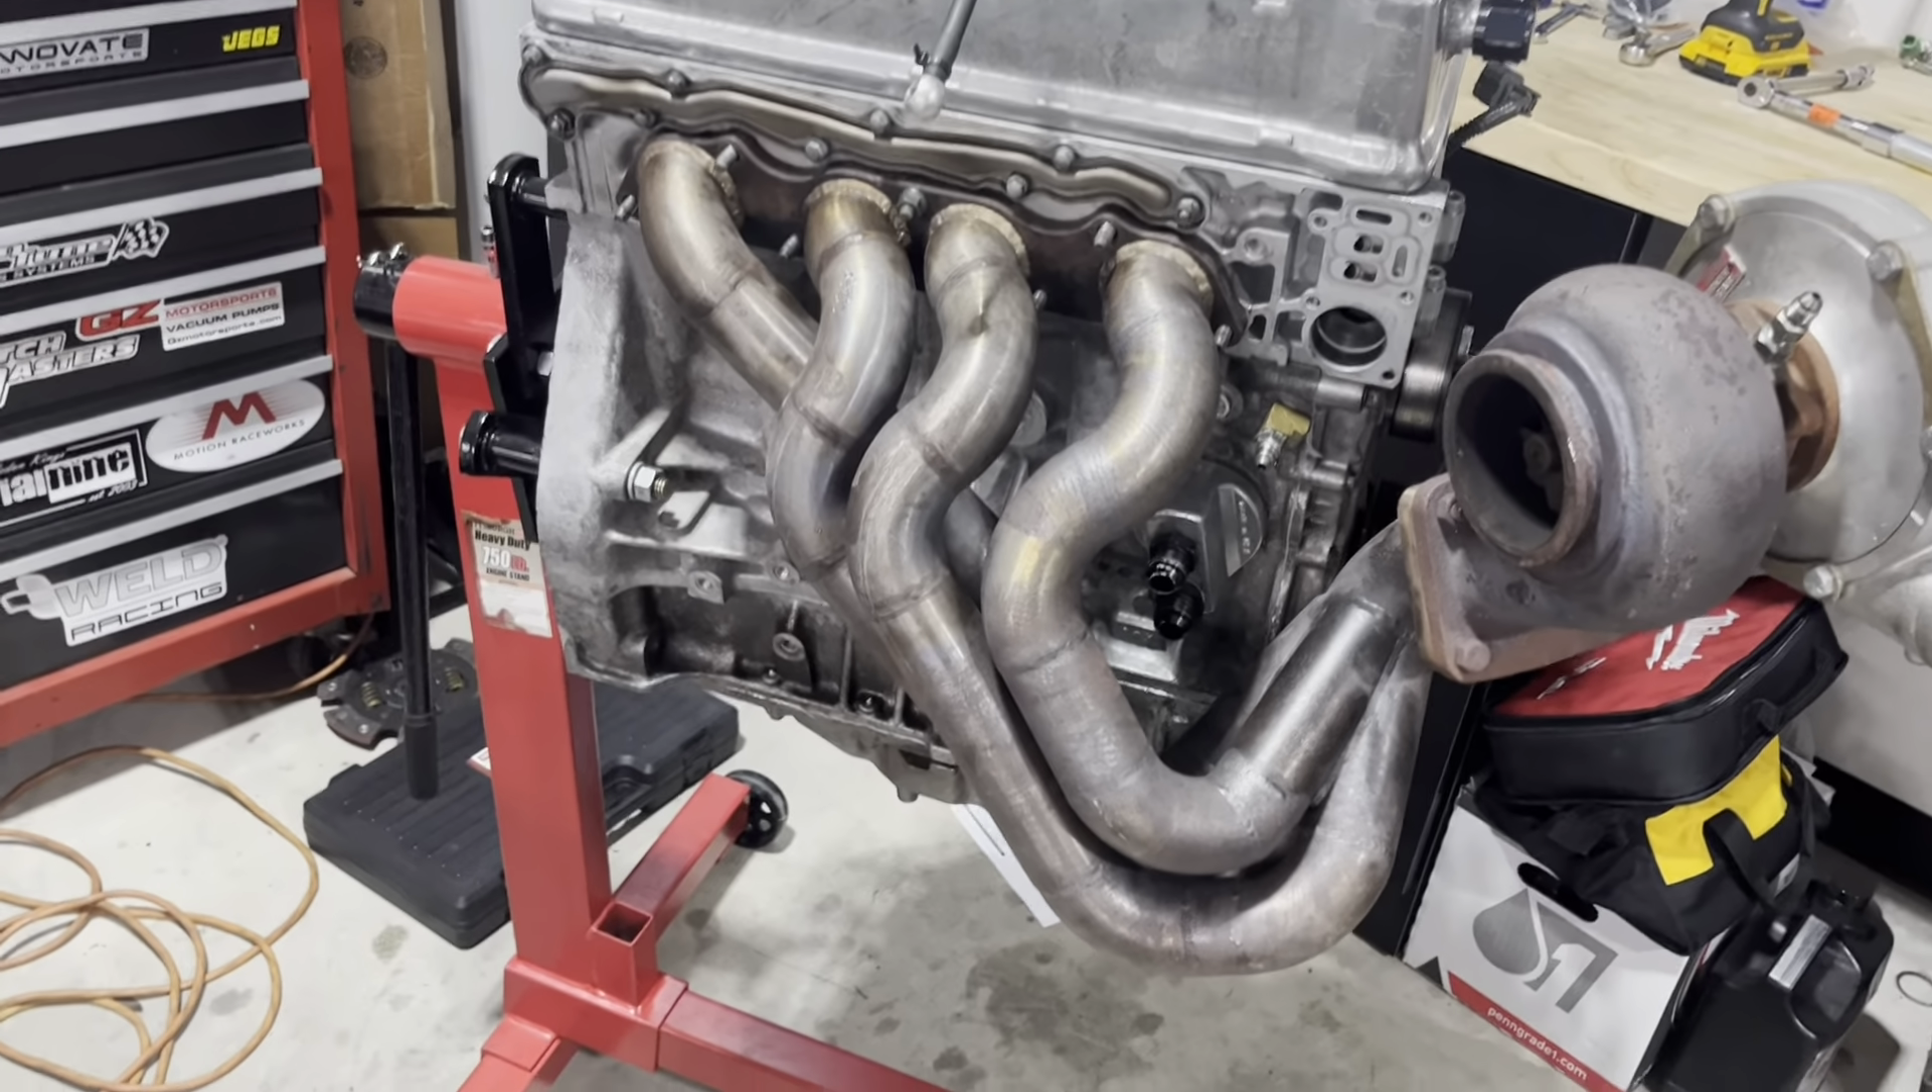Went ahead and put the turbo on there real quick so you guys can see the turbo kit set up.